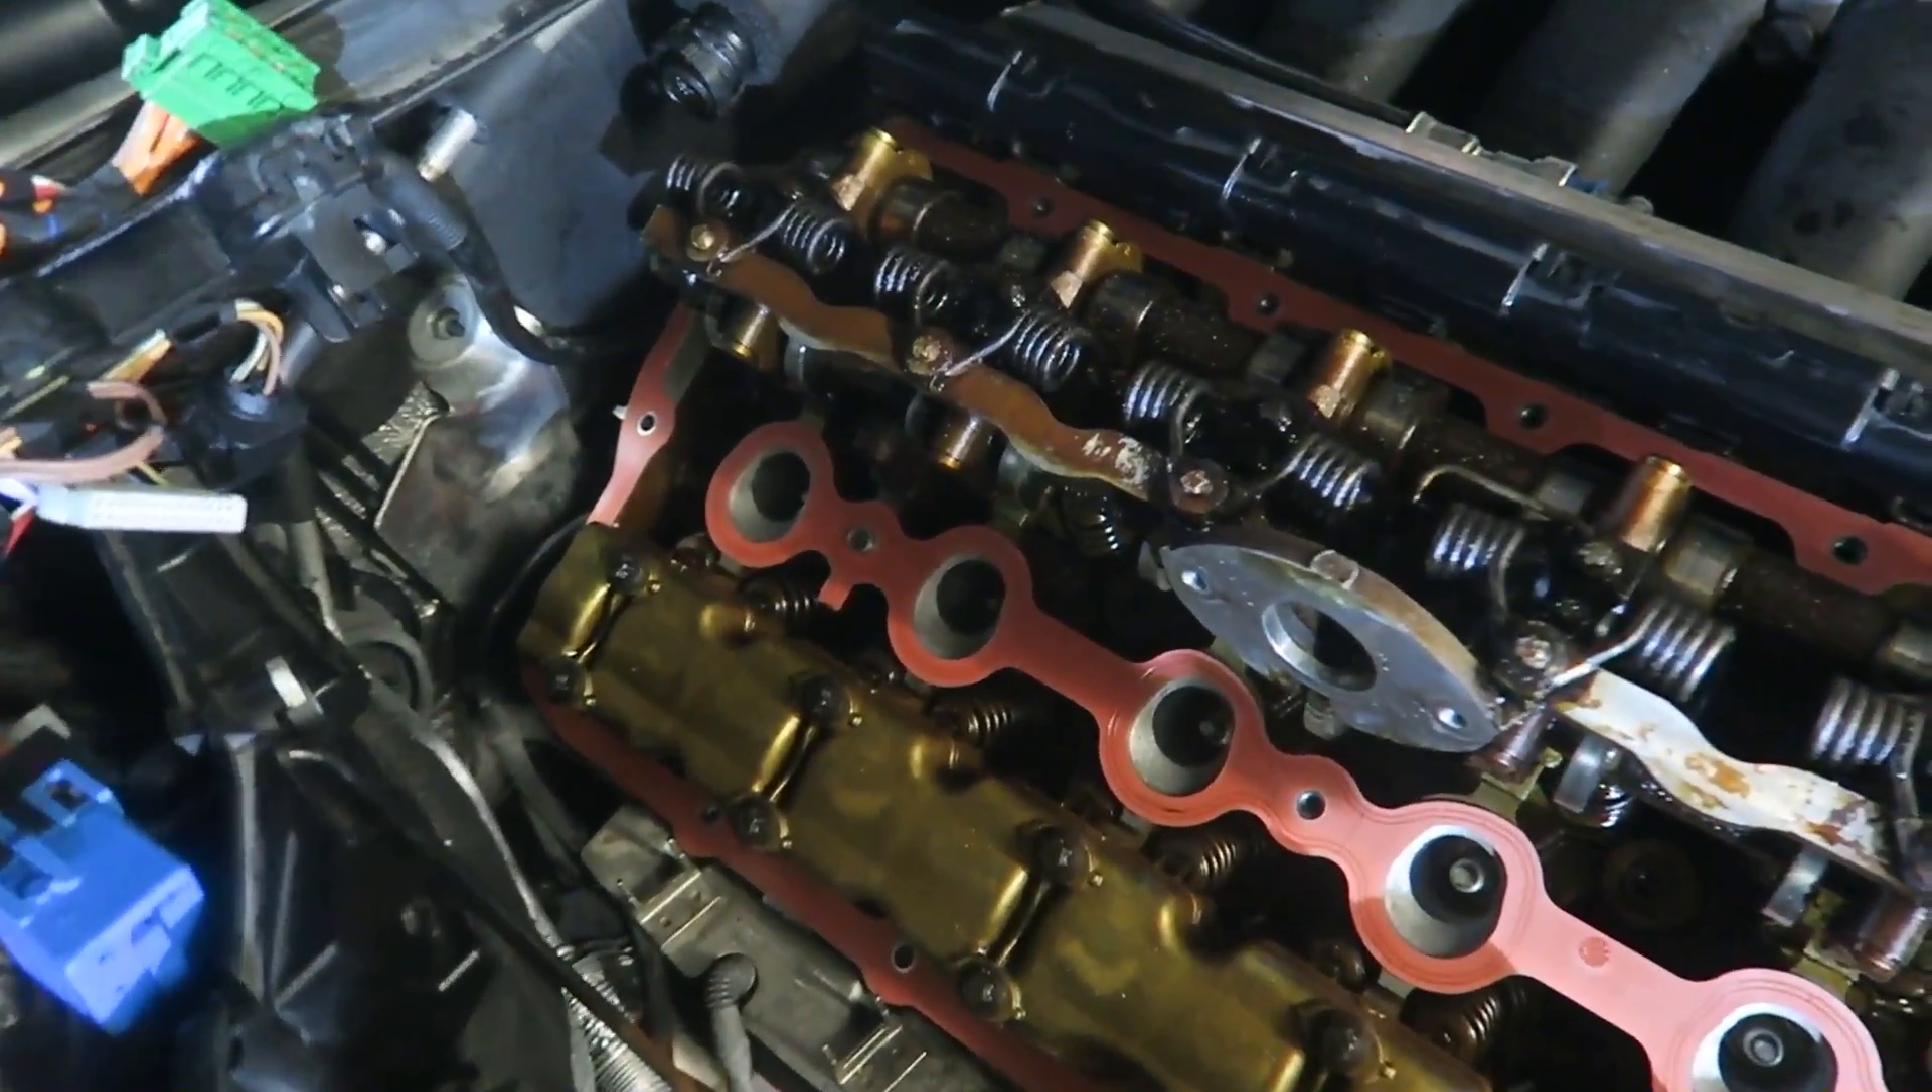We have the fresh new gaskets in place, seated correctly.